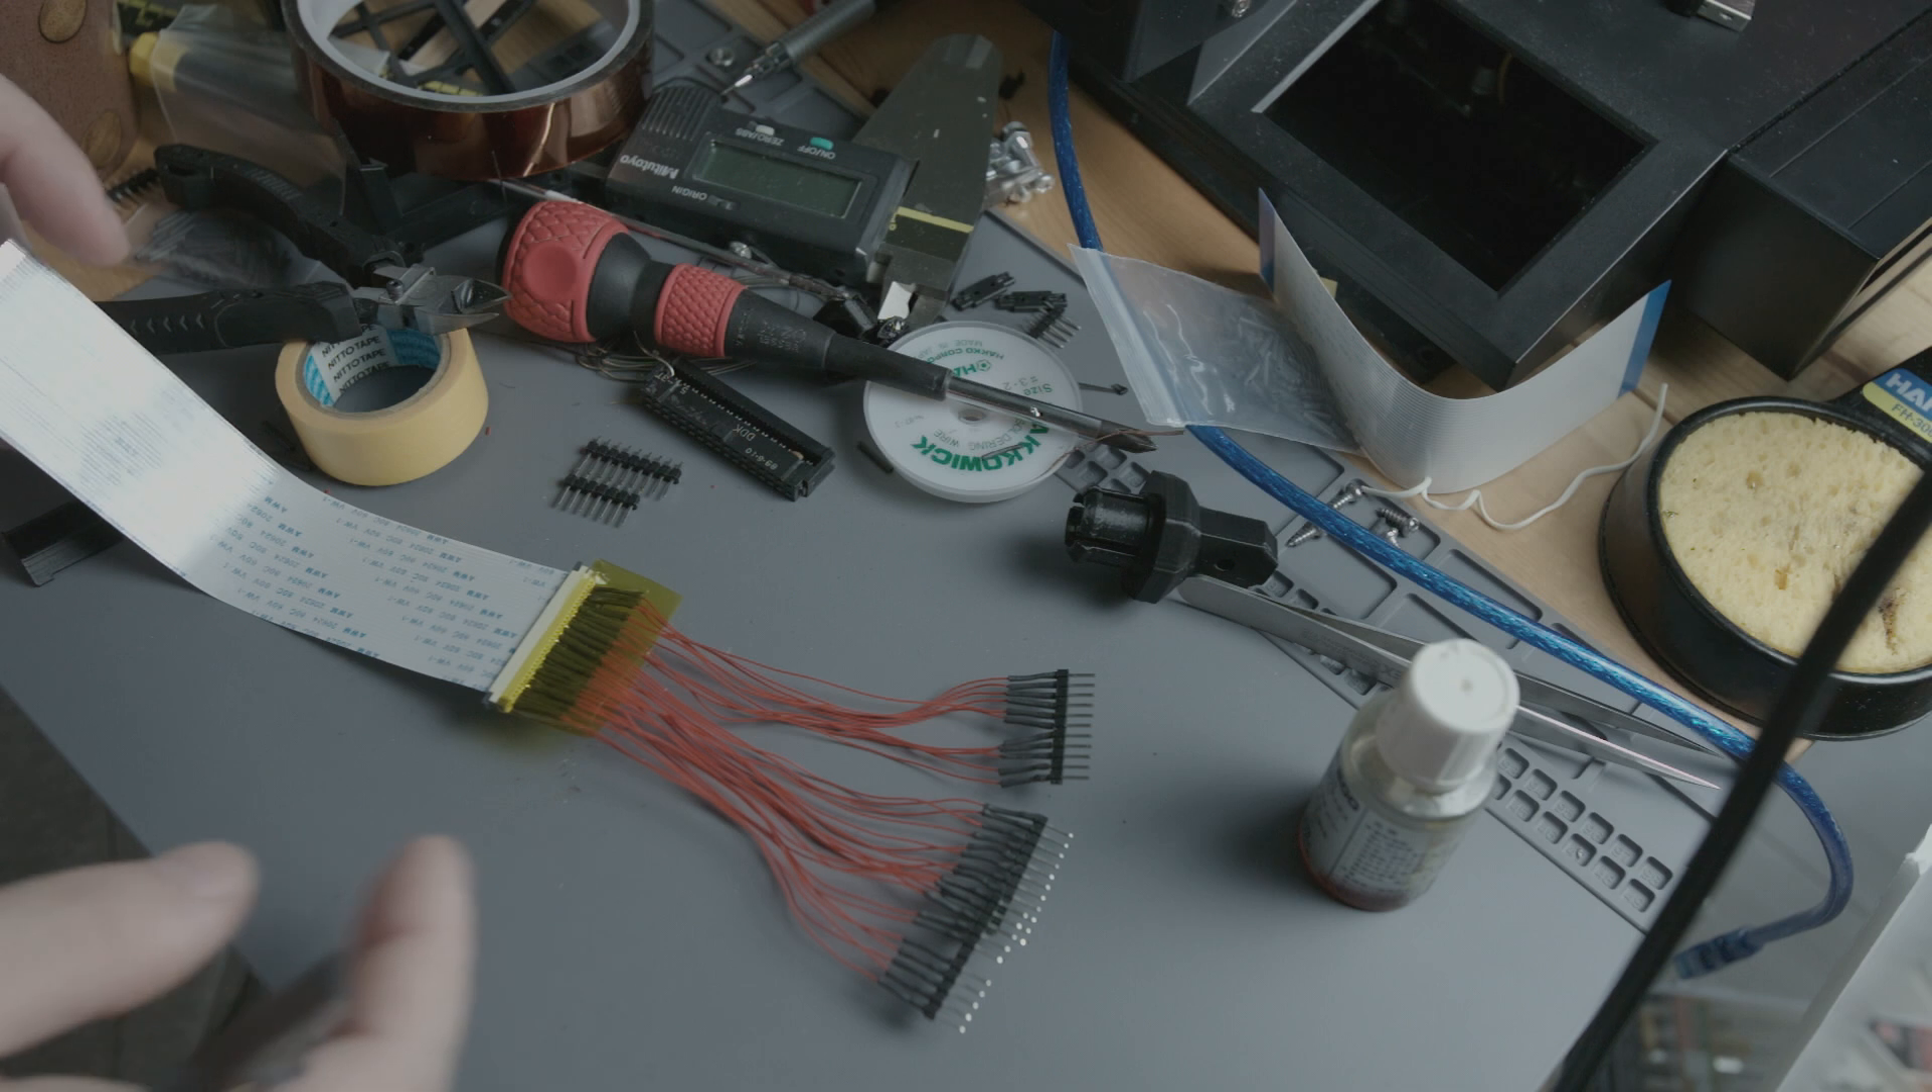Here's a finished connector already pinned.